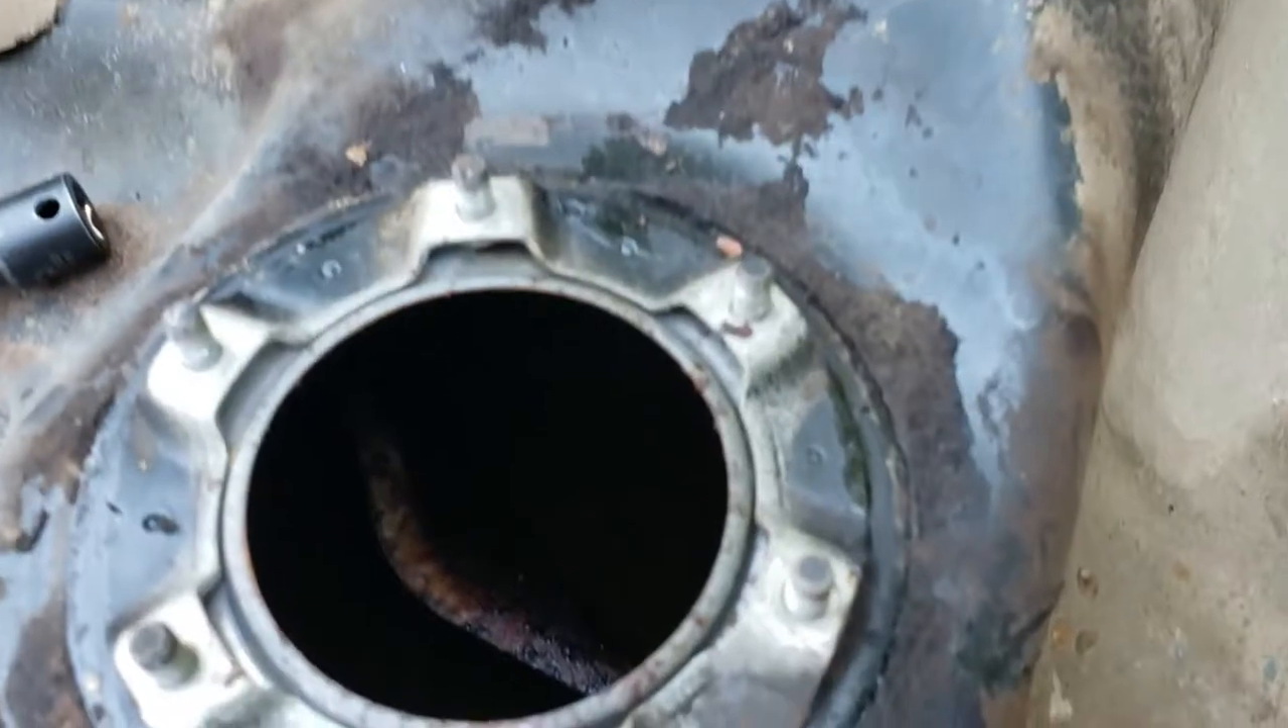All right we got the old fuel pump out.